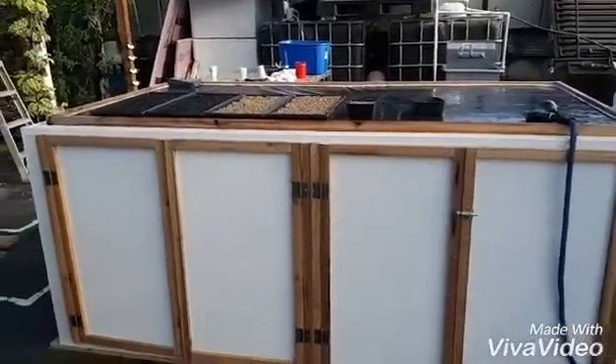Okay, well, just about got it all done. Got the doors on.